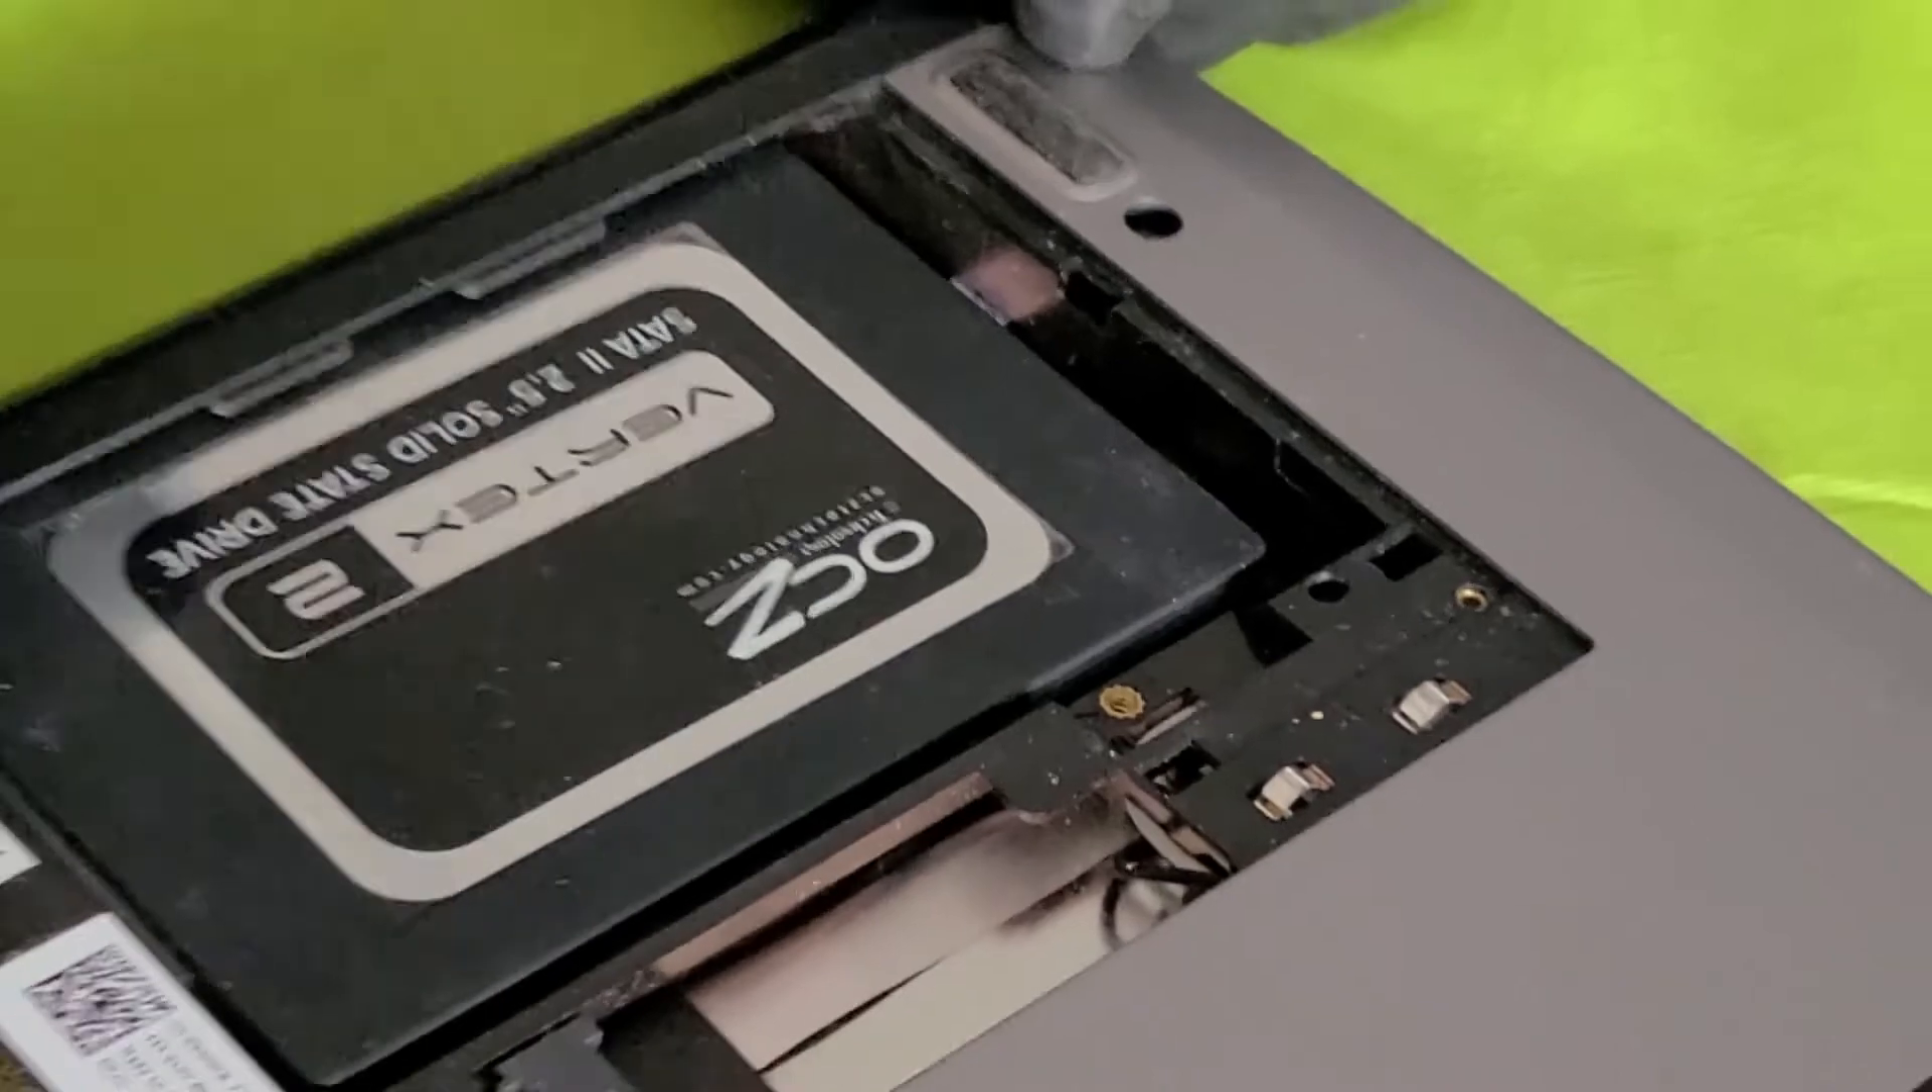Now there is a little space here because originally this computer had a caddy.